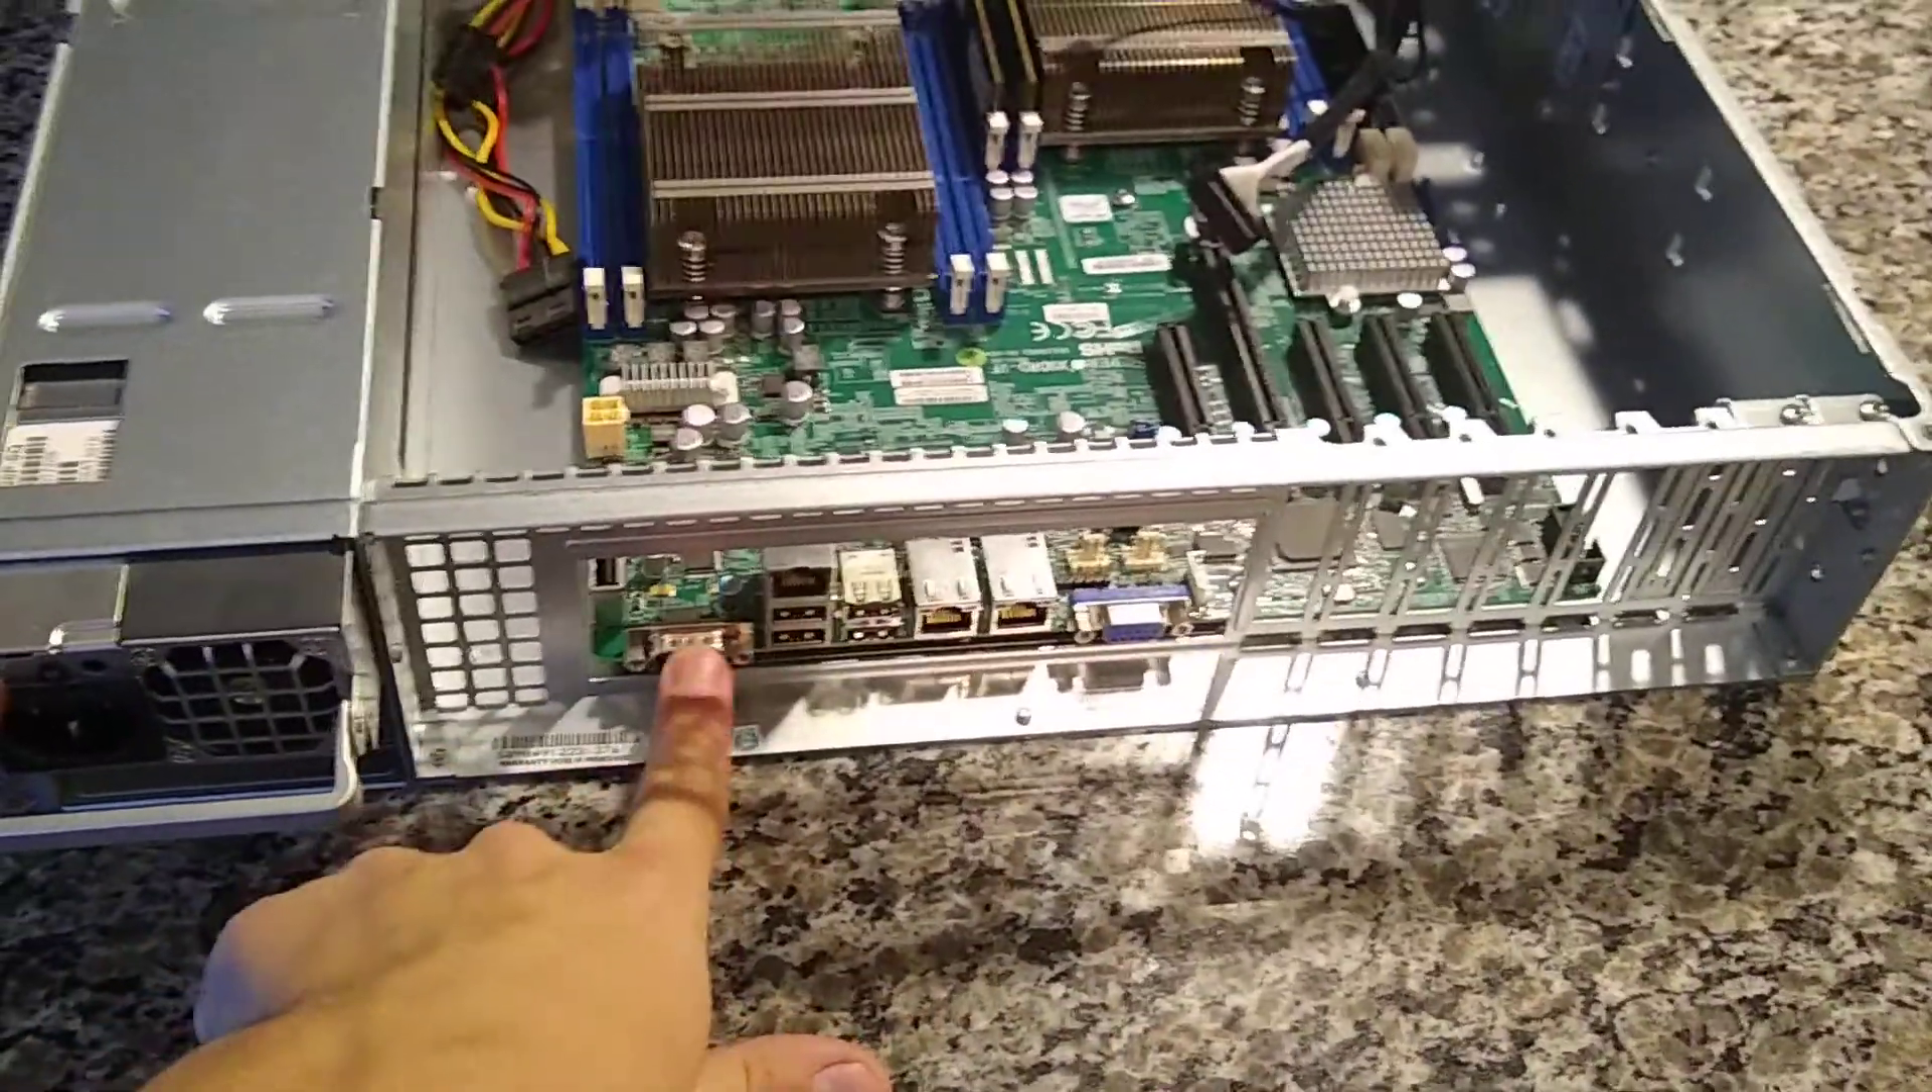I'm still missing the I .O. shield.